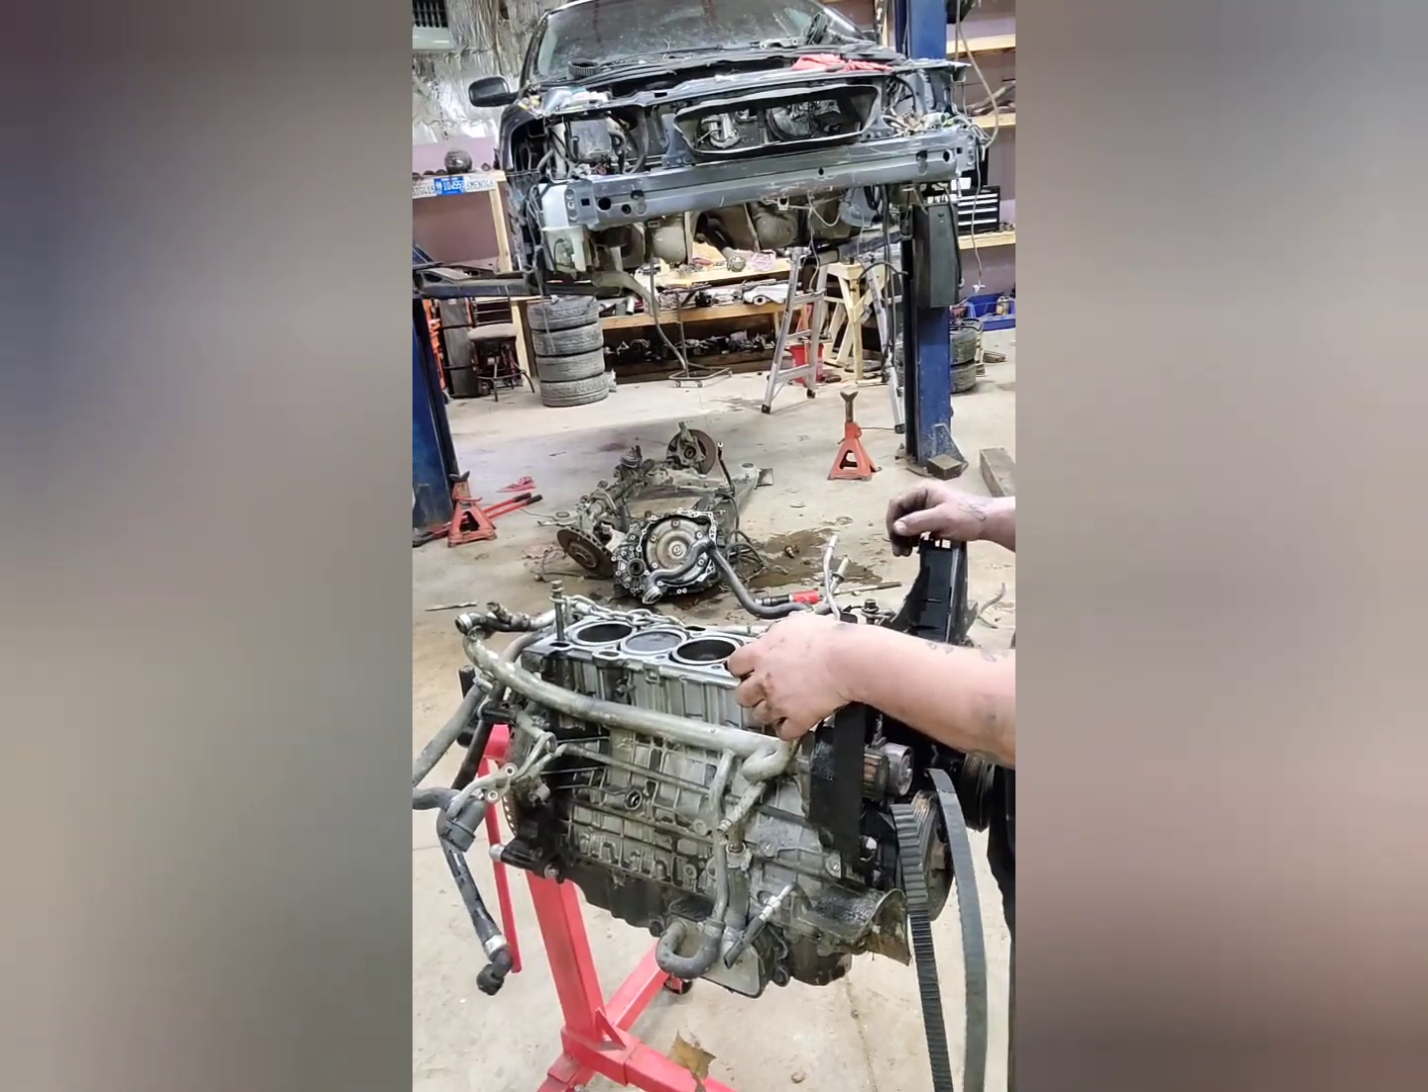Alright, so we got the motor out here. And we got it all disconnected off the sub-frame.